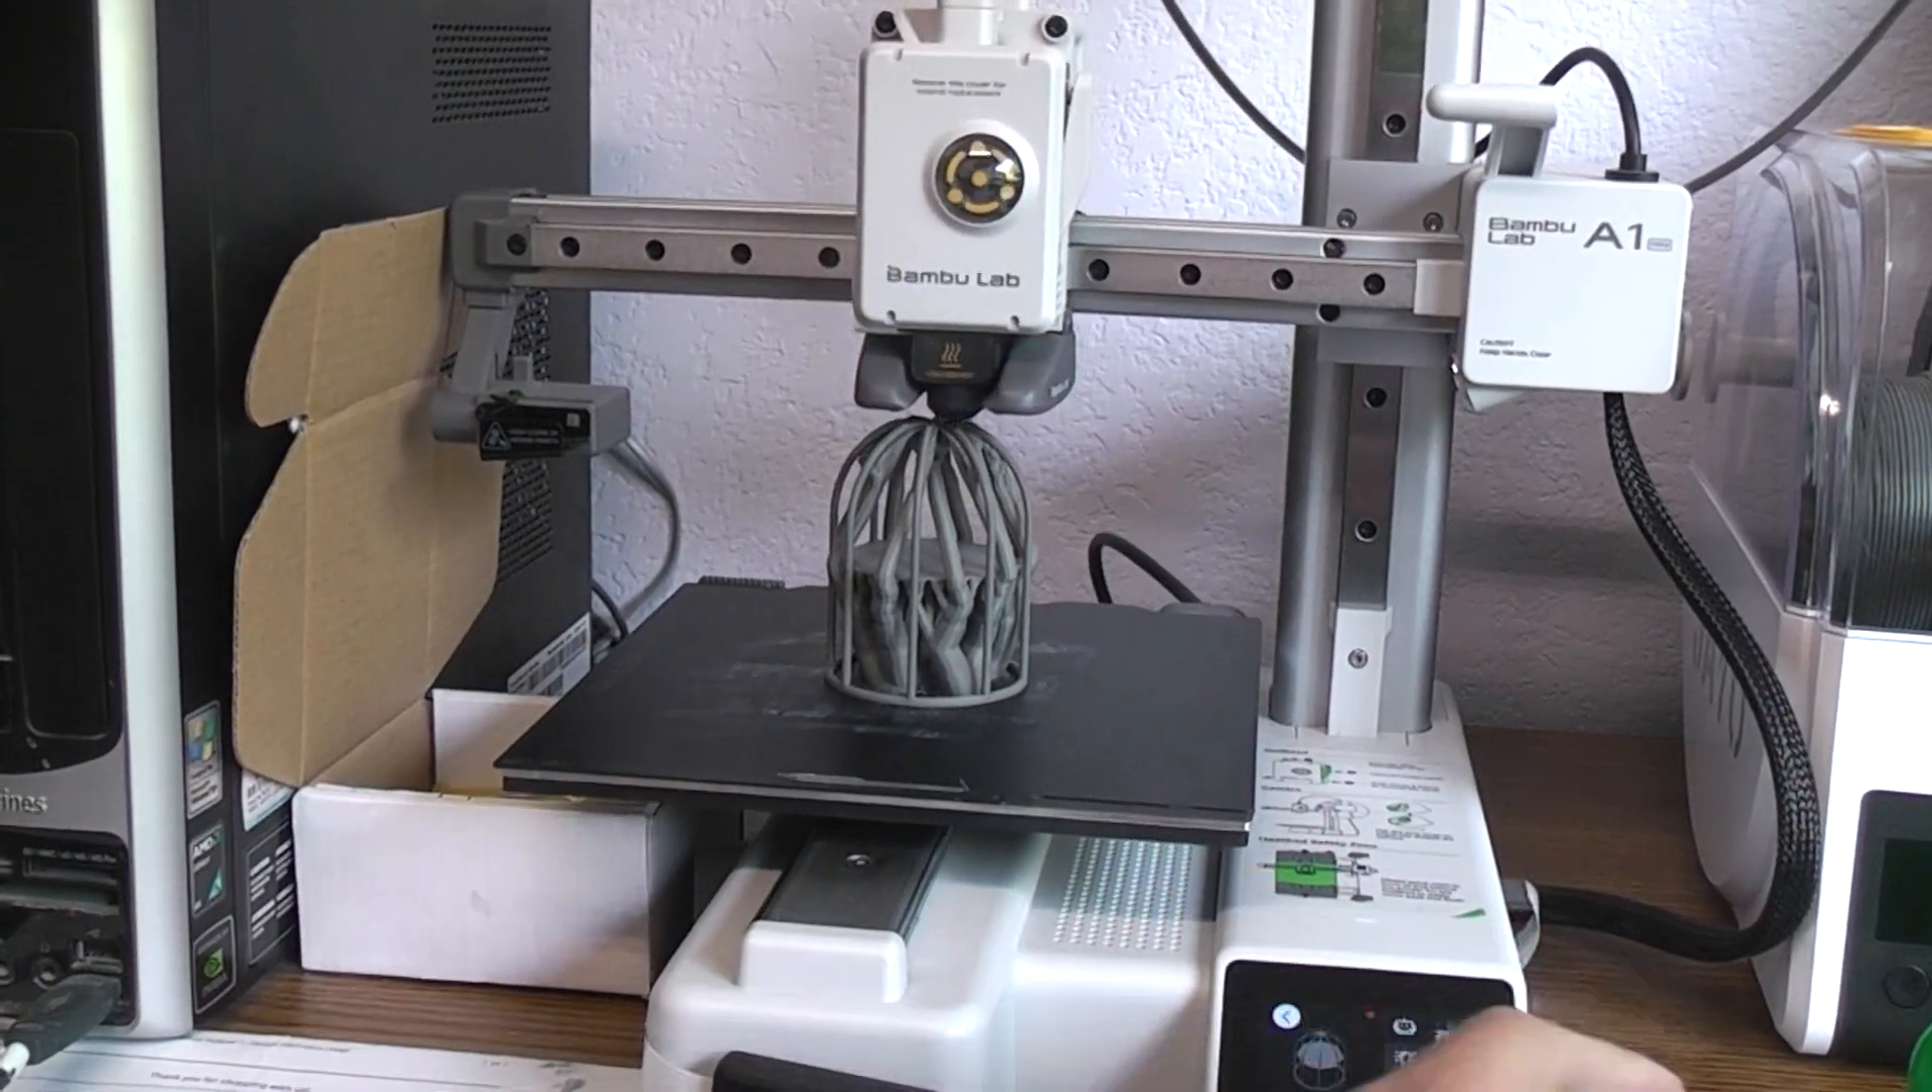You can have a look at what it looks like before I remove the supports.